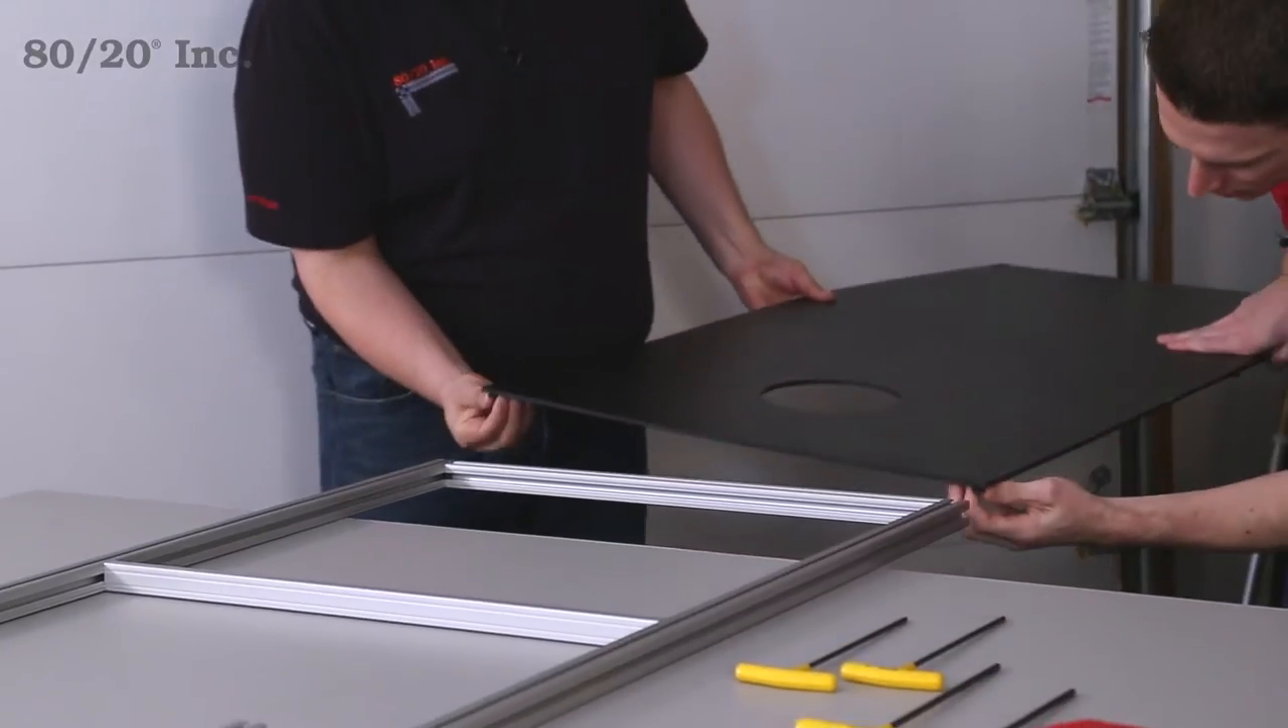All right now that we have the frame finished up we're ready for the panel.